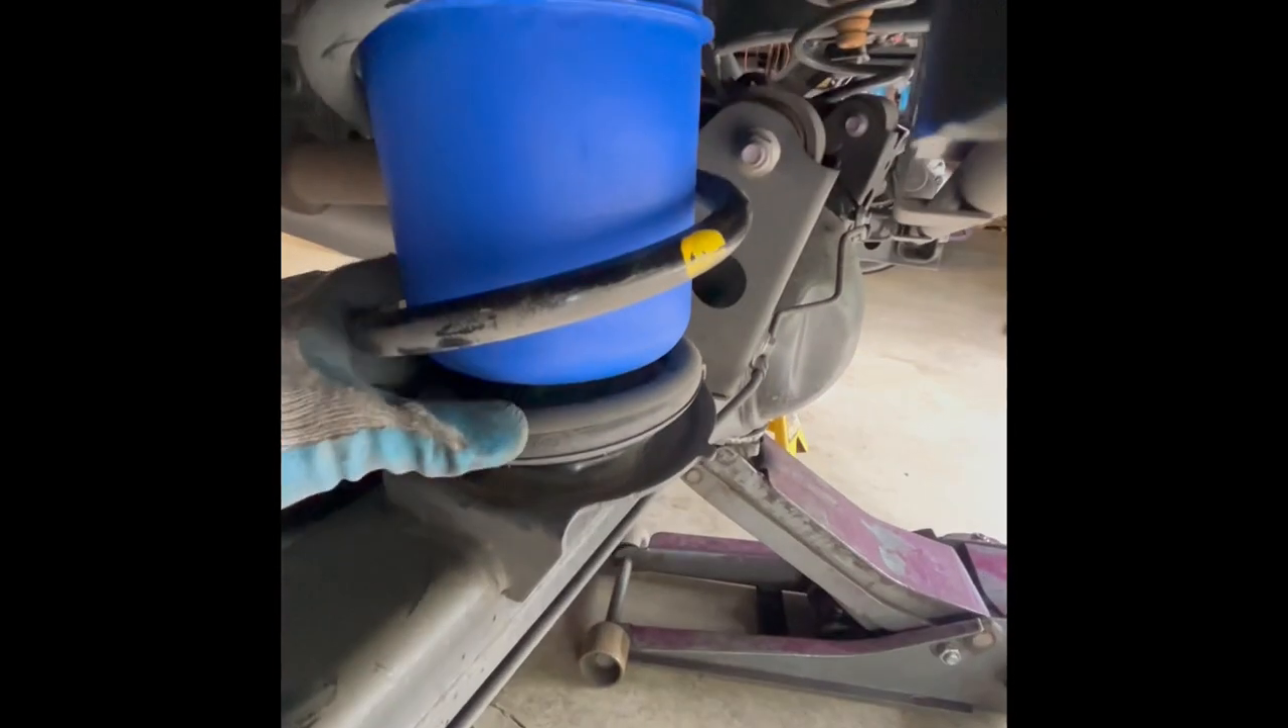So here's what it looks like with the bag set in one side you can see it just sits on the bottom perch there no problem.